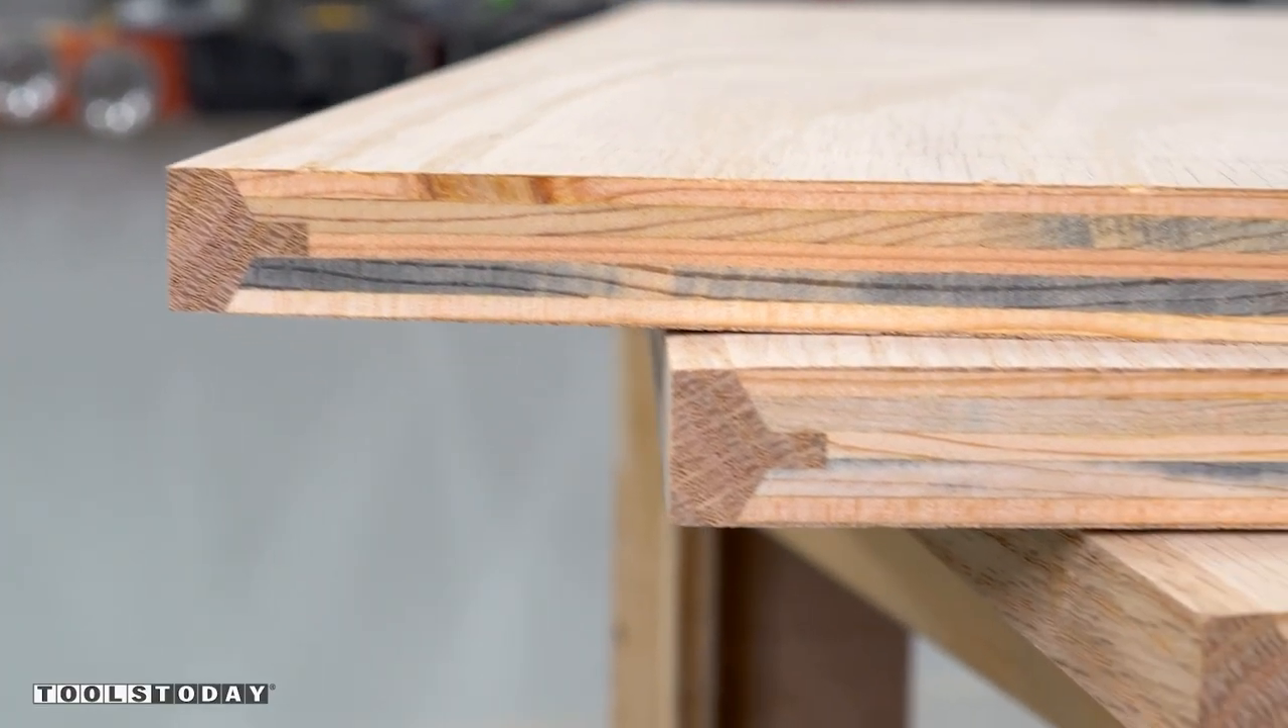I did some sanding to finish things off and we have our pieces nicely edge banded and looking great on all of the high wear areas of this cabinet.